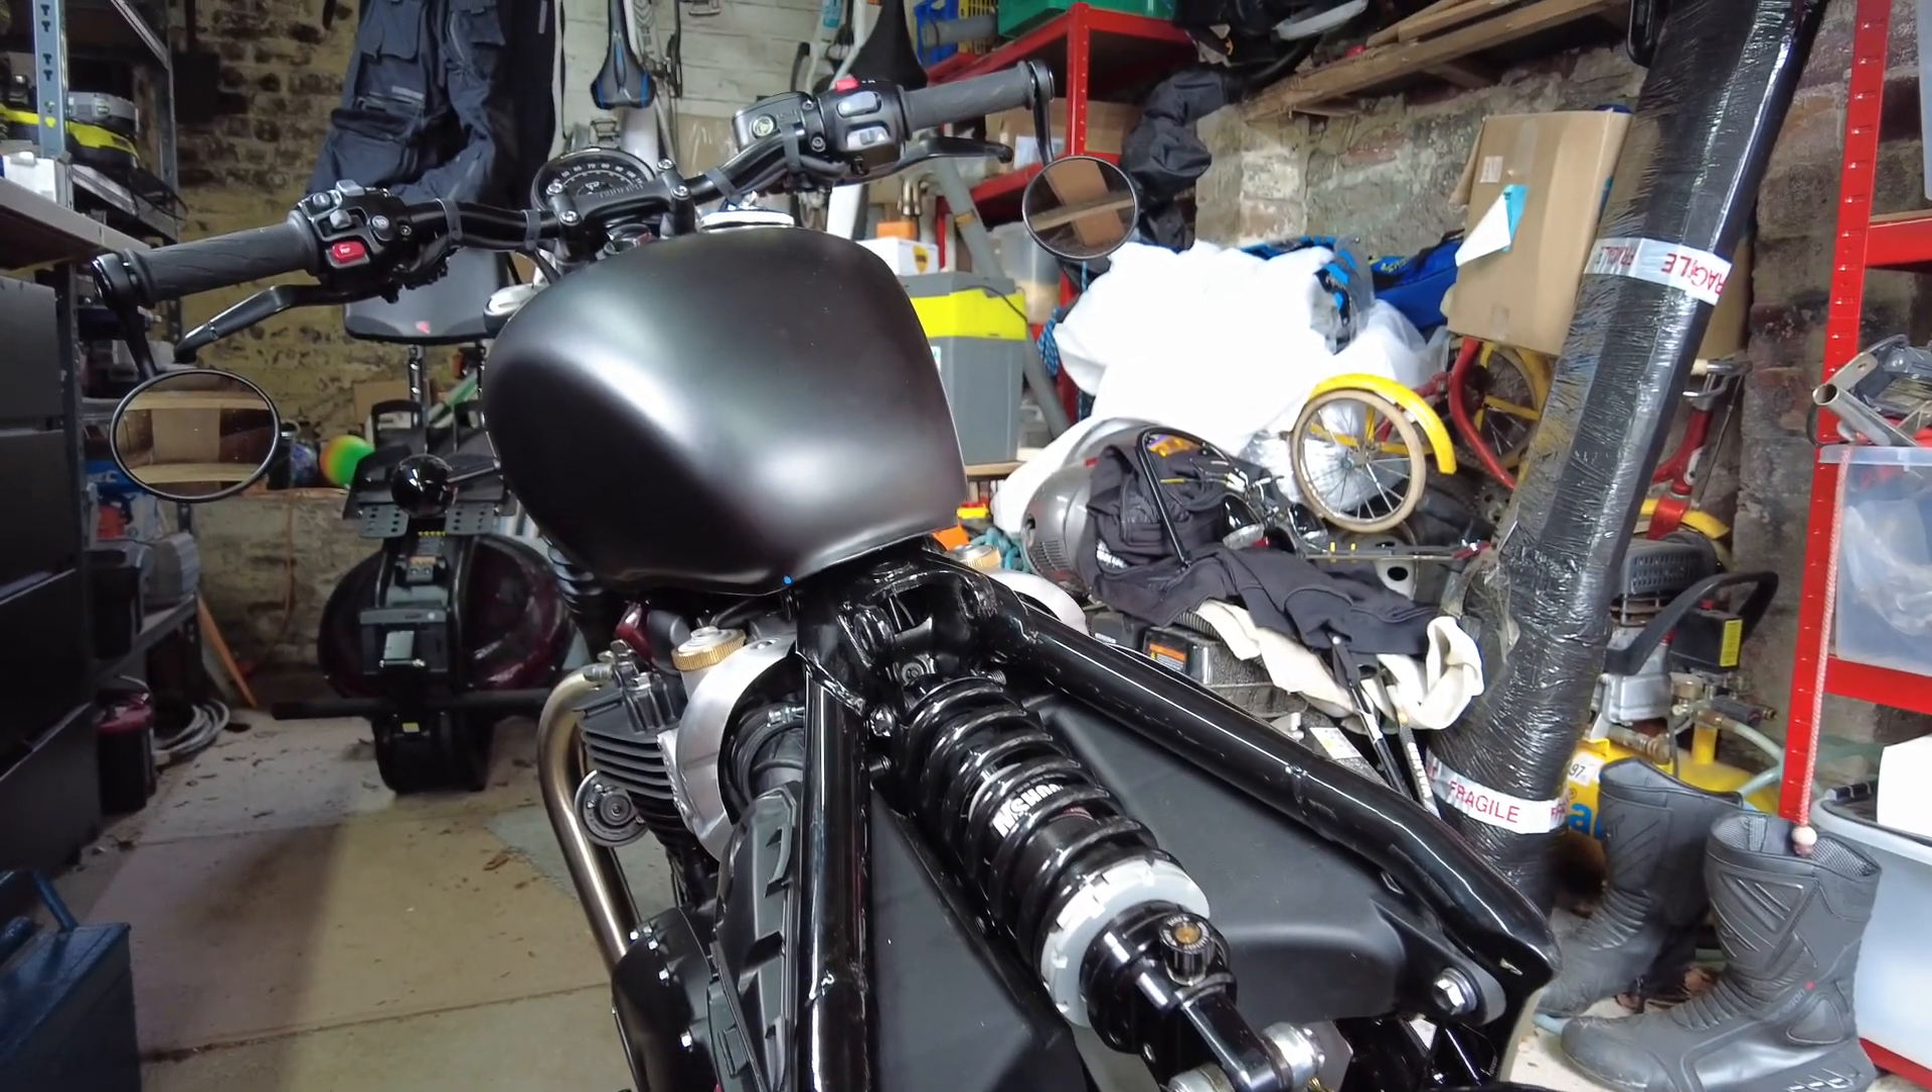You can see I've also removed the seat already.